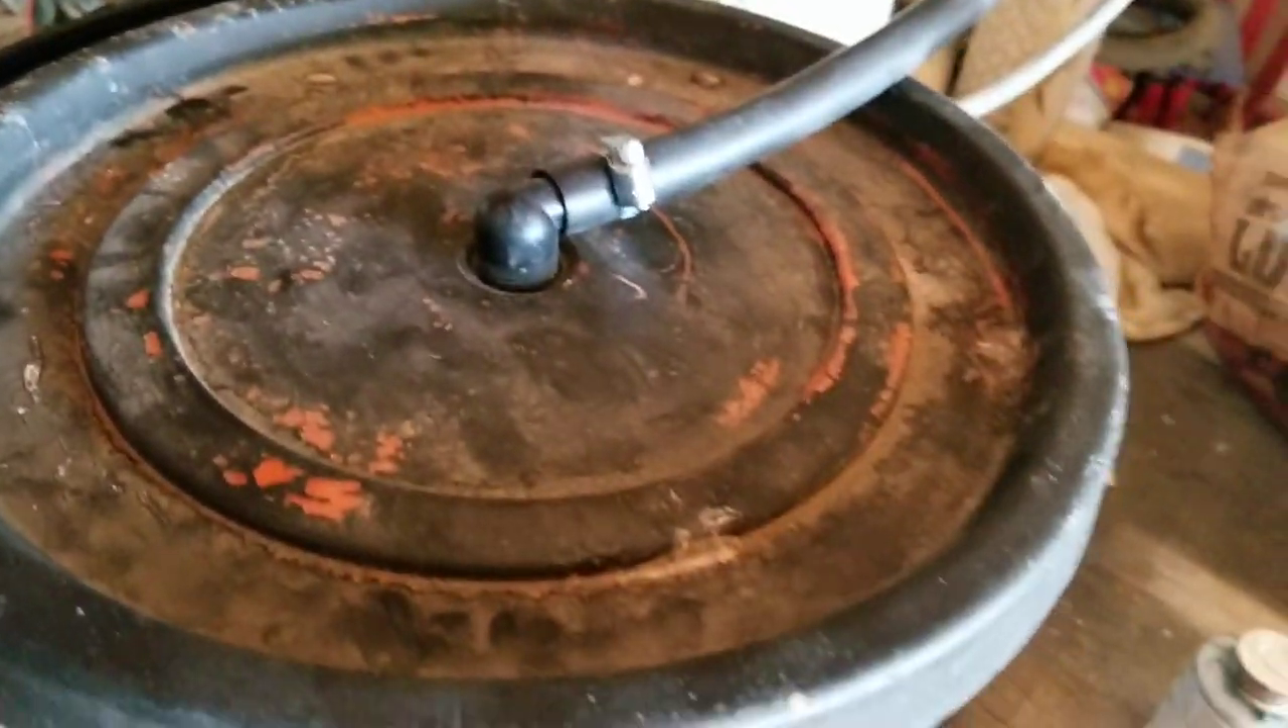So what I did was I put a half-inch pipe thread elbow fitting. Screwed it through the cover right here.